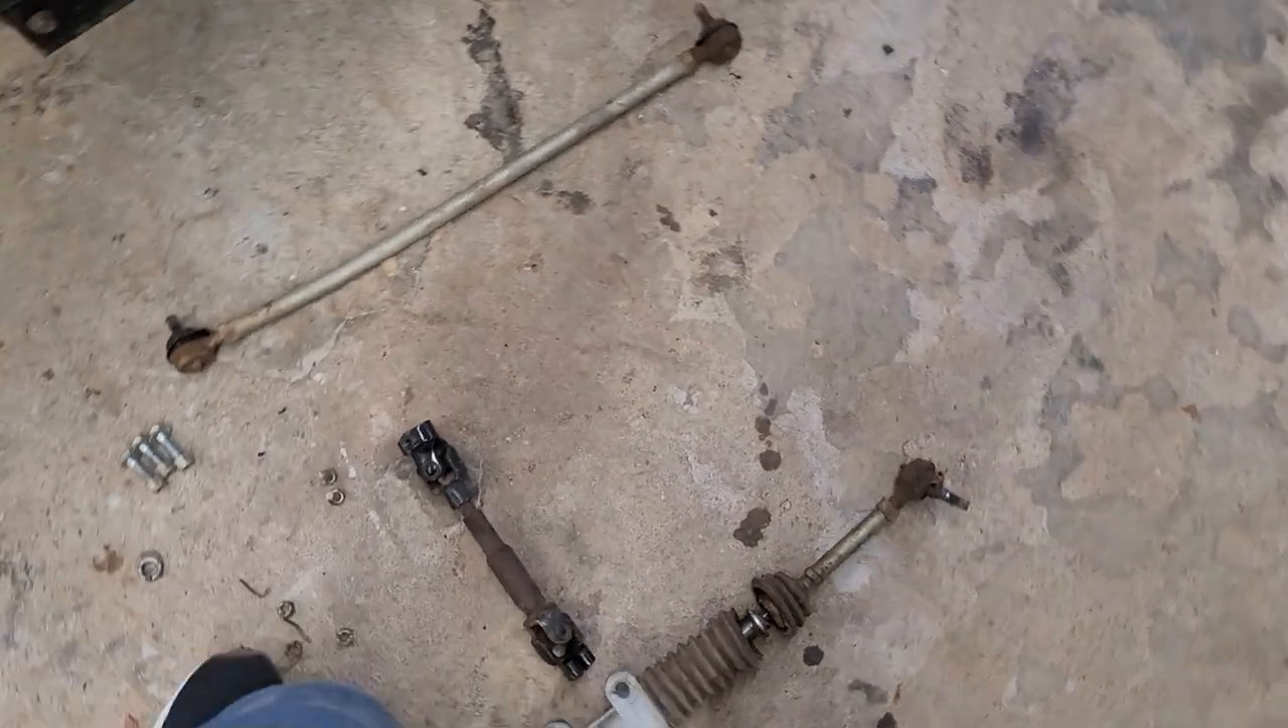And then you come over here and I've got the old steering arm and steering rack taken off.